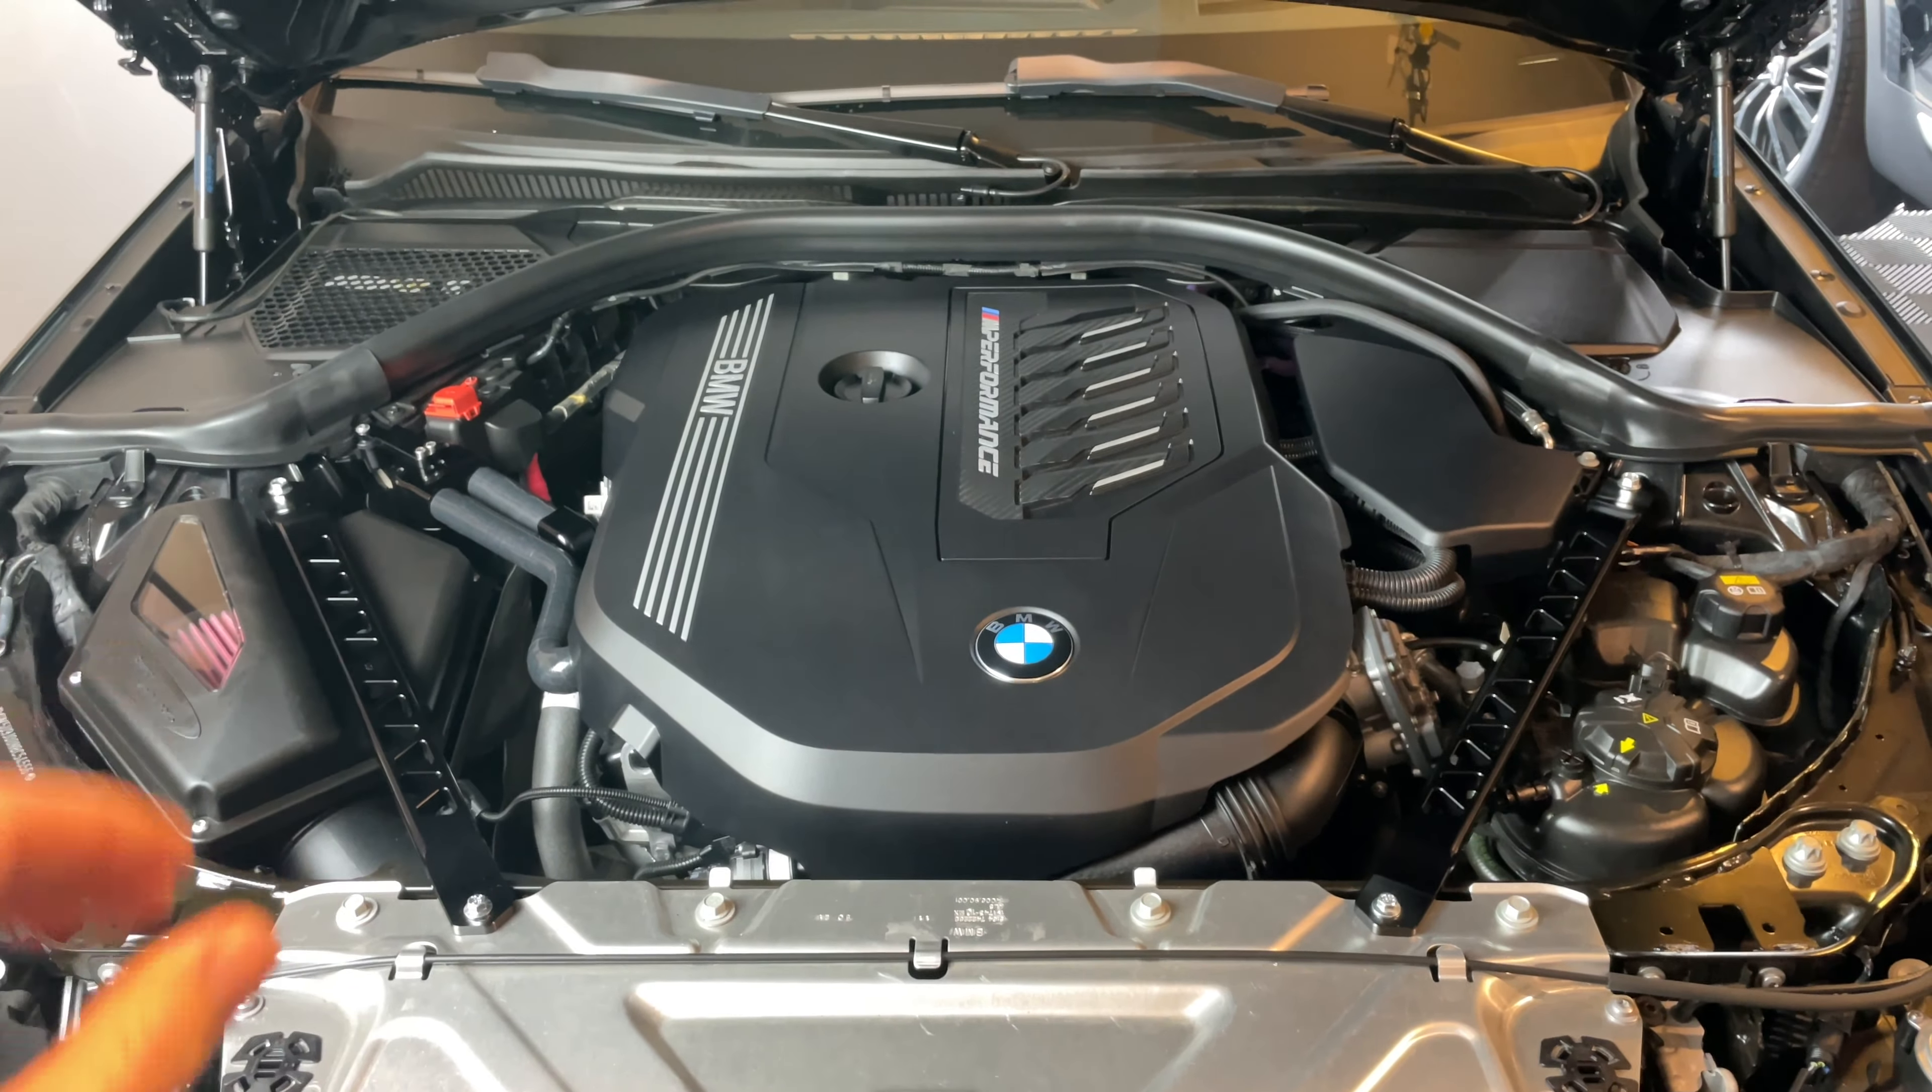Once you have that side done, you have completed installing the burger motorsports billet strut braces on your BMW G20.